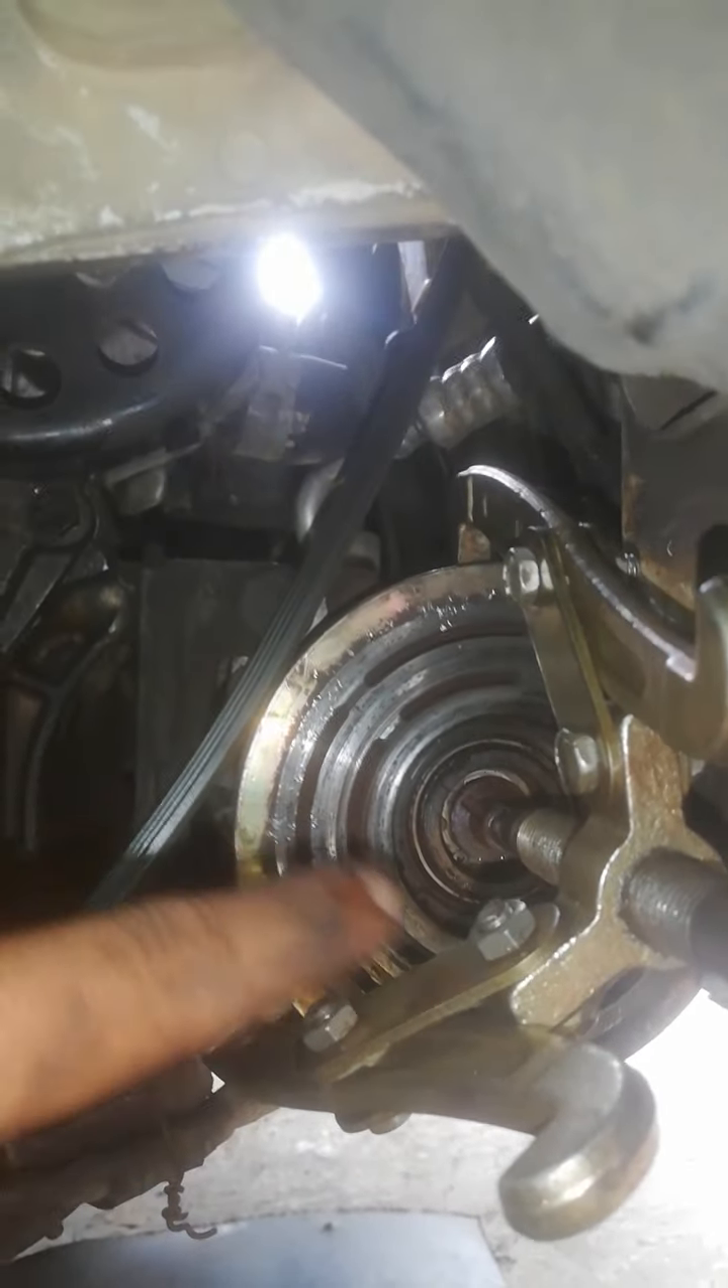Ya tenemos por aquí el puller instalado para sustraer esta pieza.